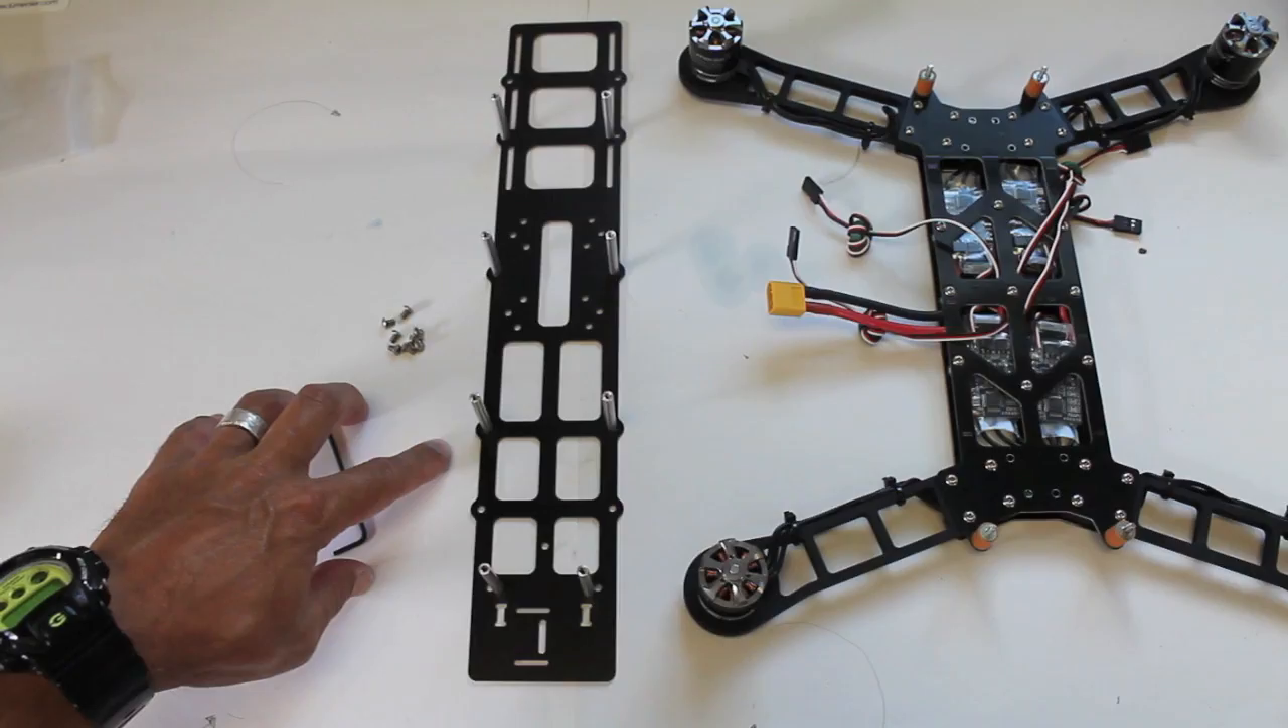Okay, our long spacers are mounted on the plate.